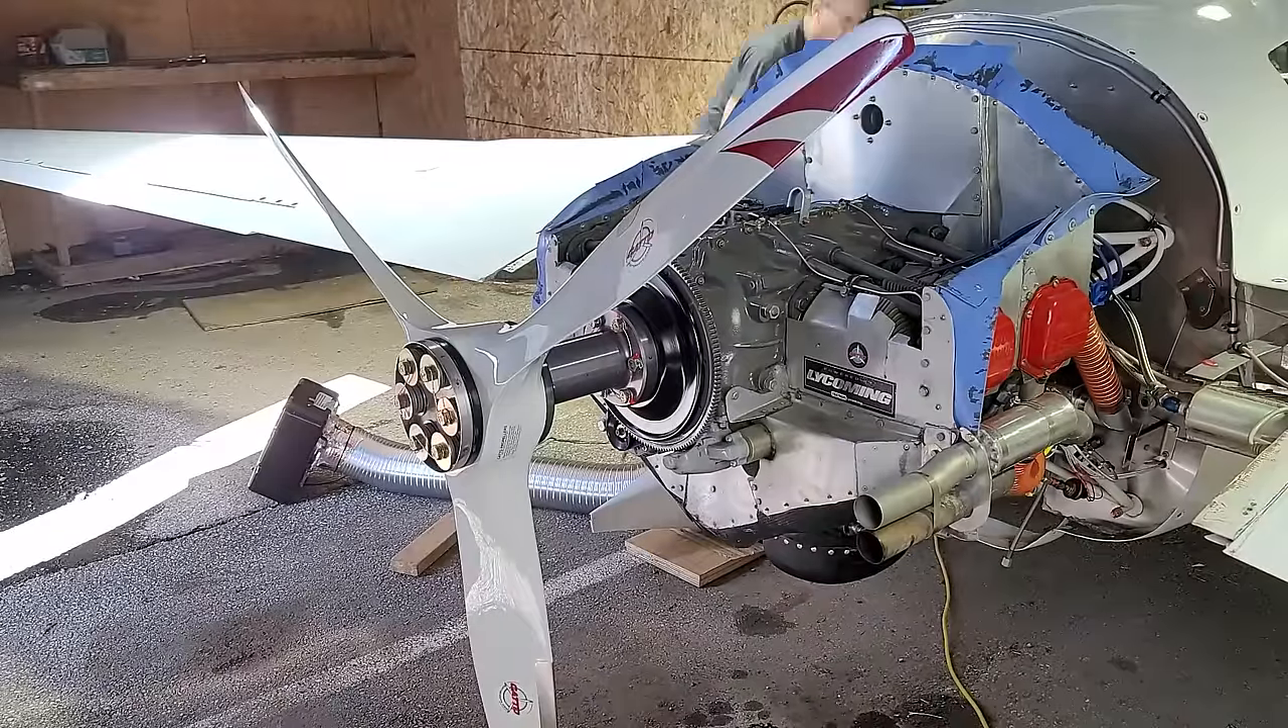And now I'll do the final inspections to make sure everything looks good. All right, this beautiful new prop is installed.